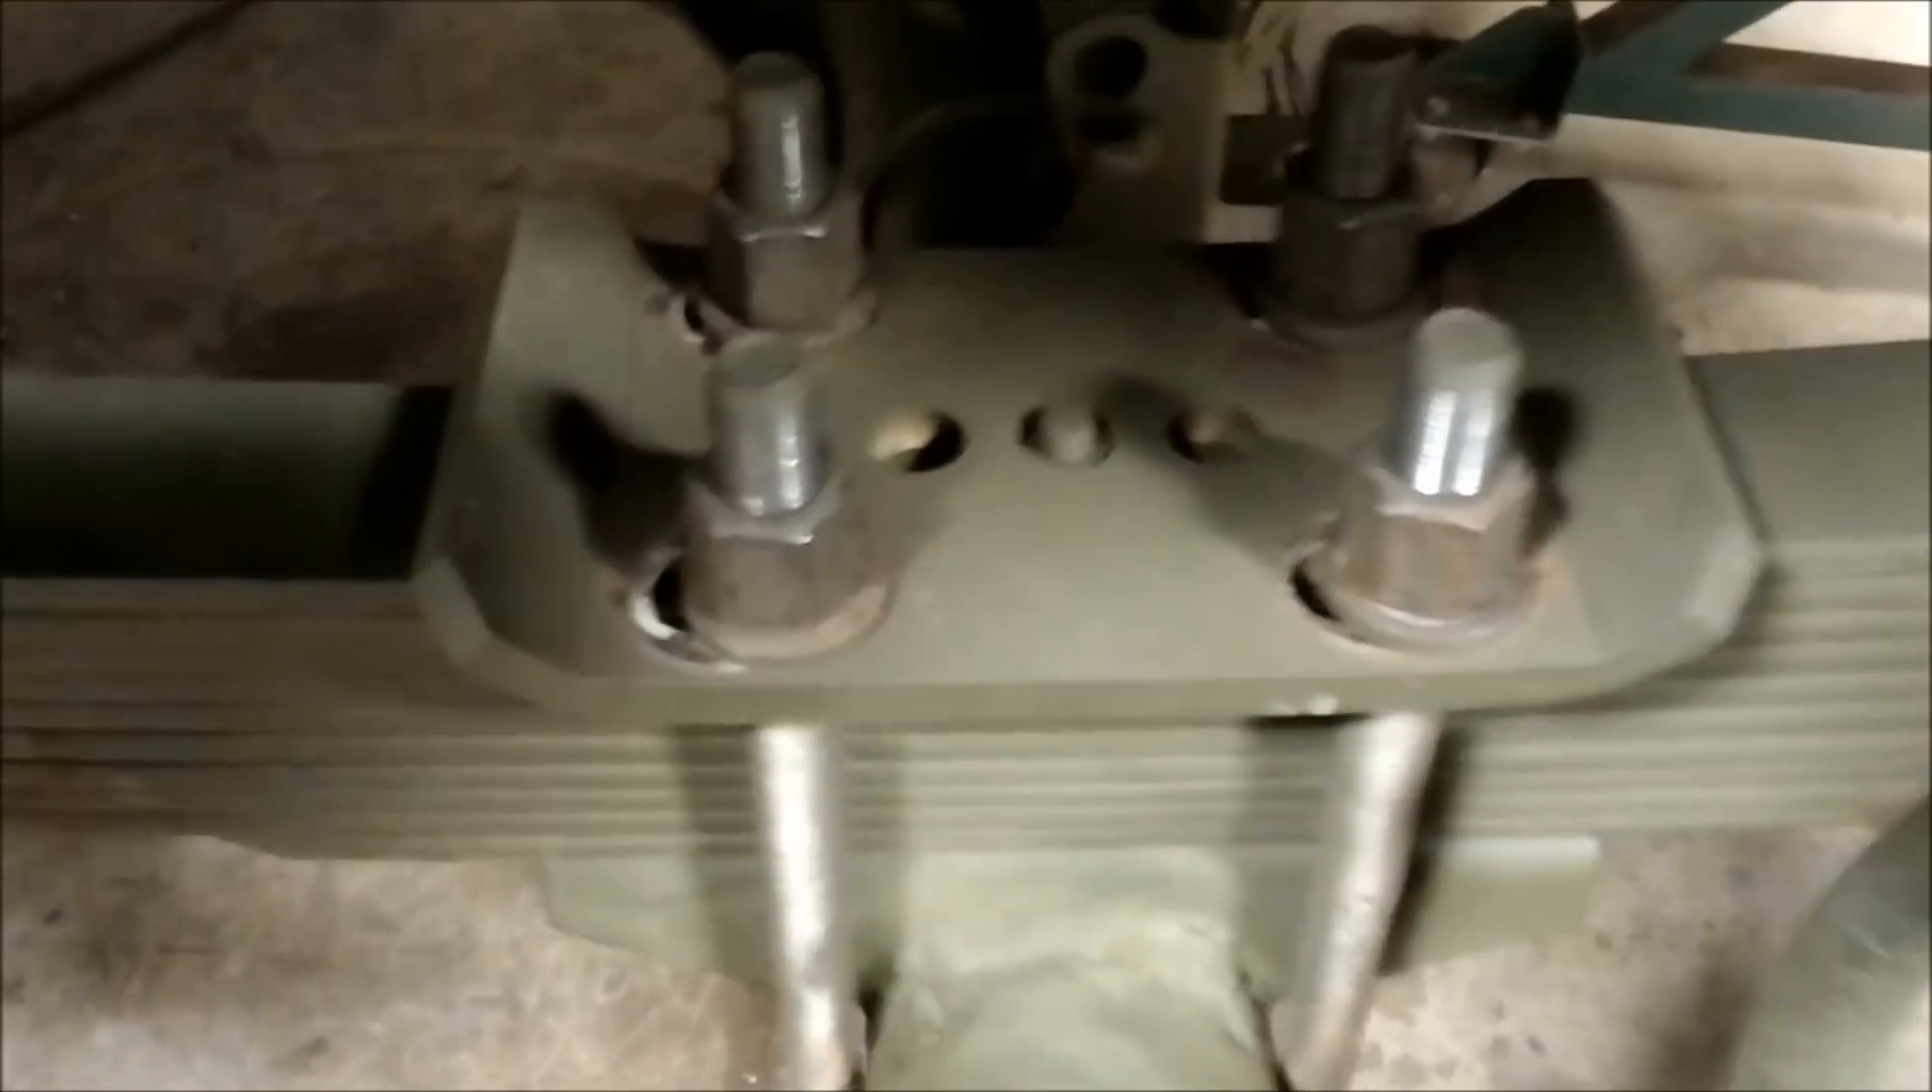Um we did get the axle painted got the u-bolt uh plate back on these are torqued to 150 foot-pounds.